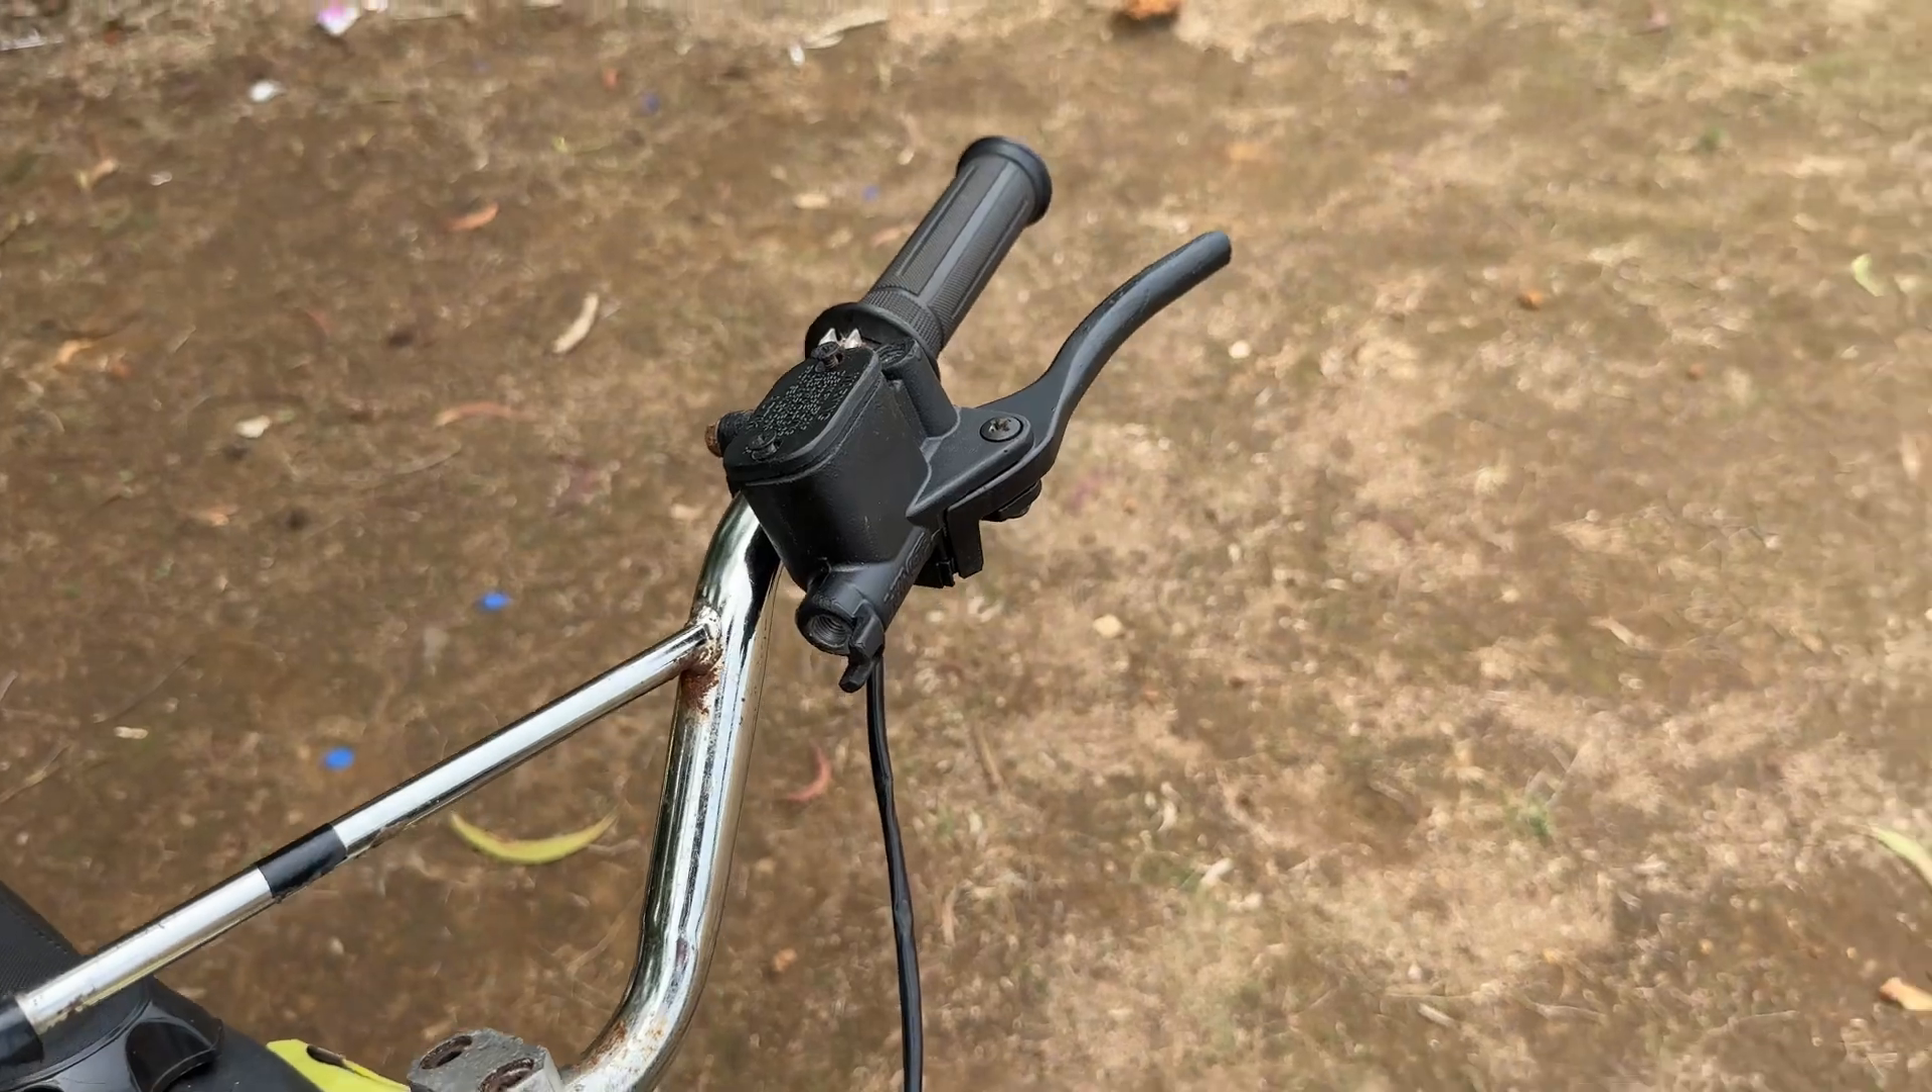हमारा जो लिवर है यहाँ पर लग चुका है।